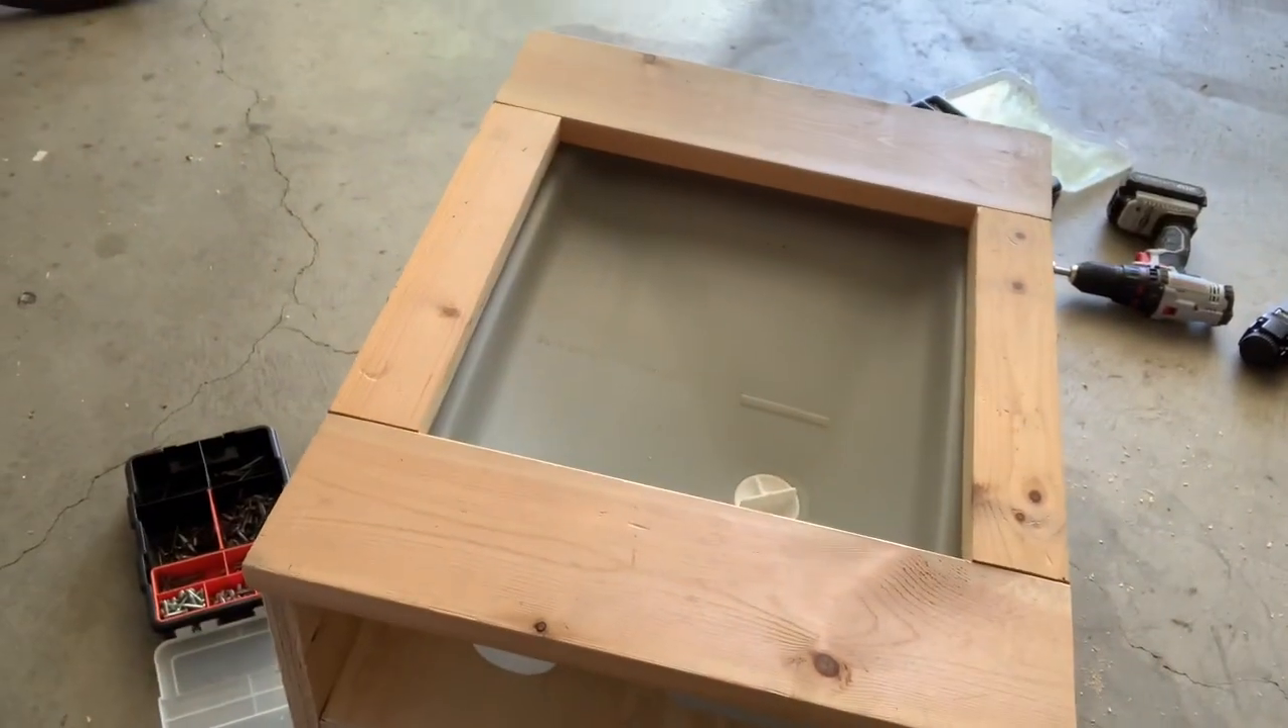And I built the frame. It's going to sit on top like that.